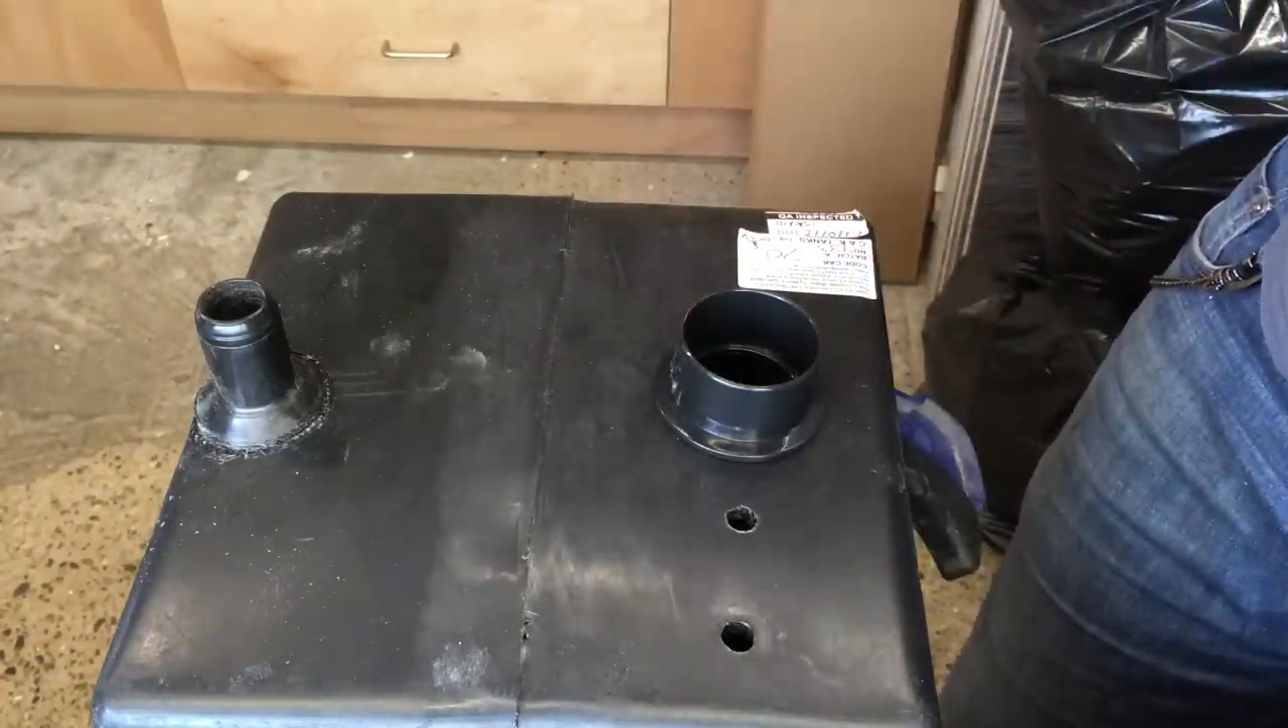There we go we've got a solvent weld inch and a half connection.